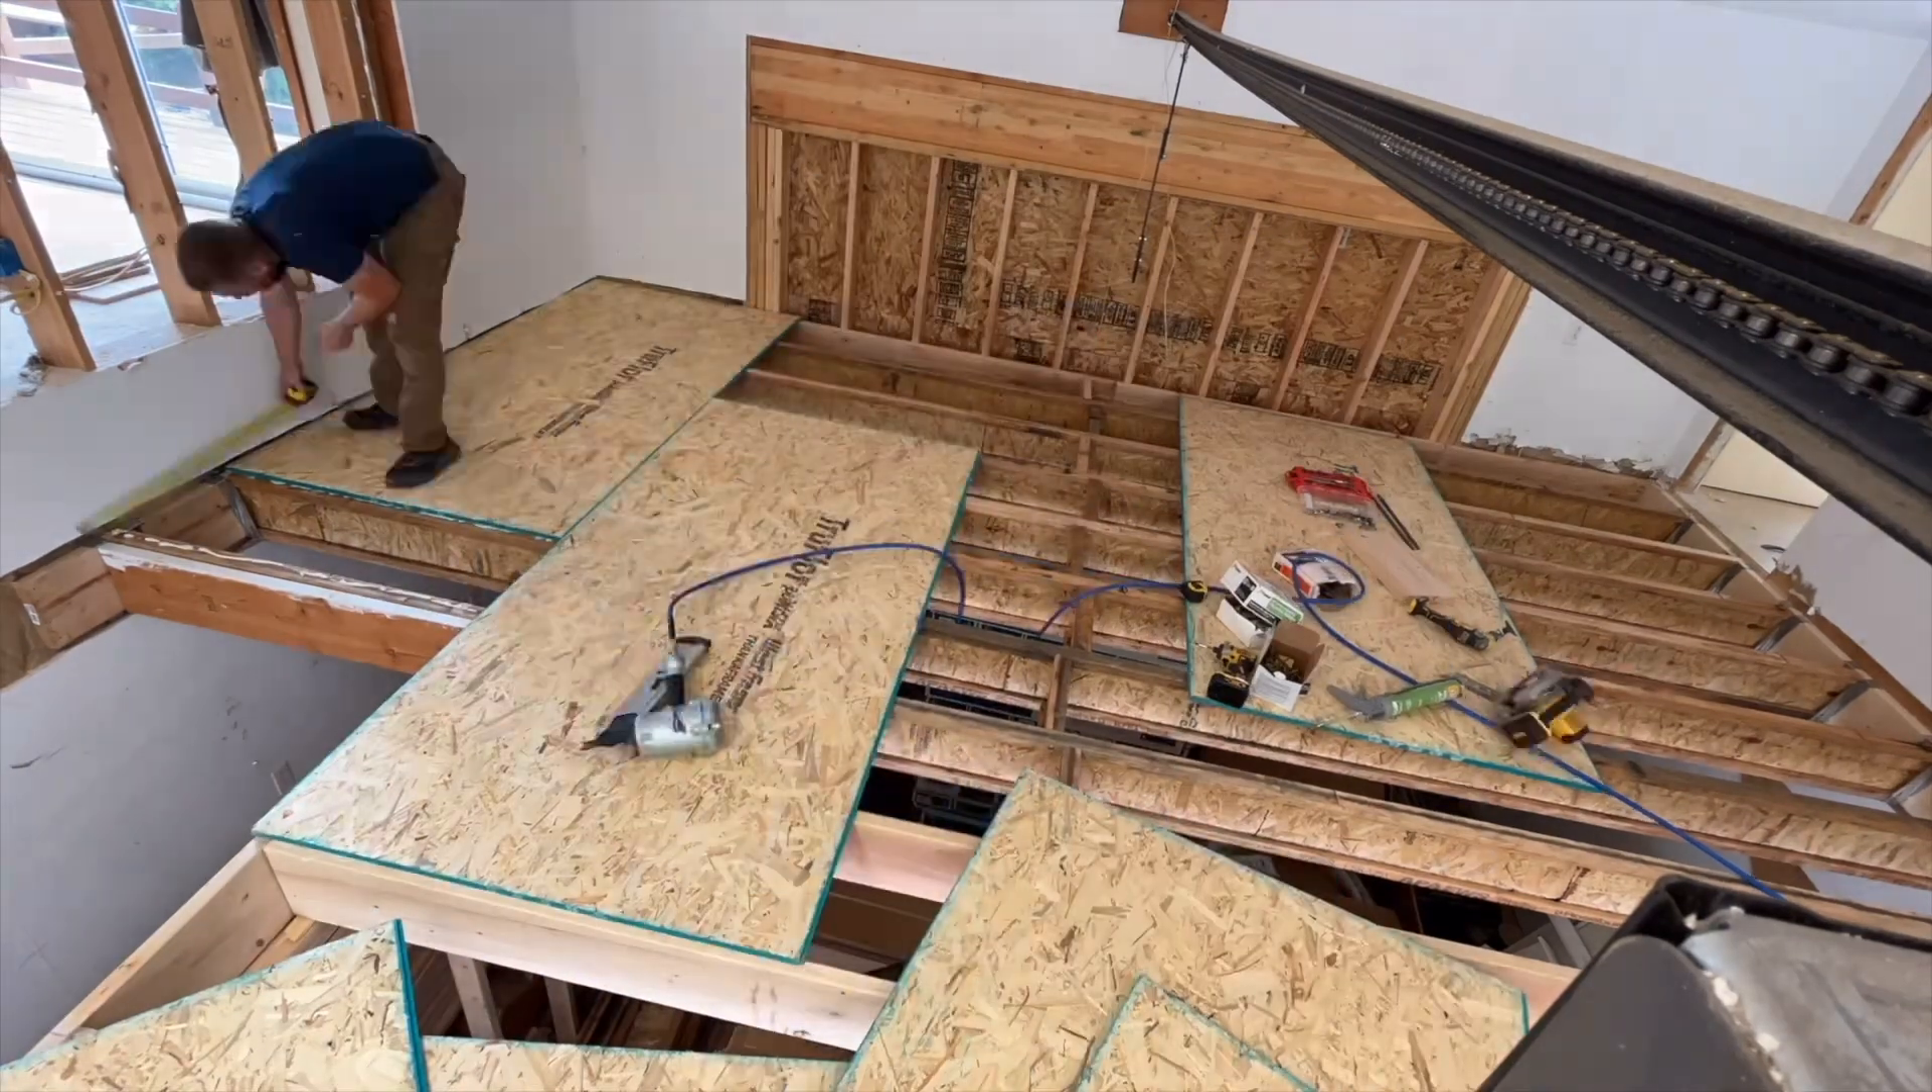So i started putting up some of this subfloor here just using a tongue and groove.